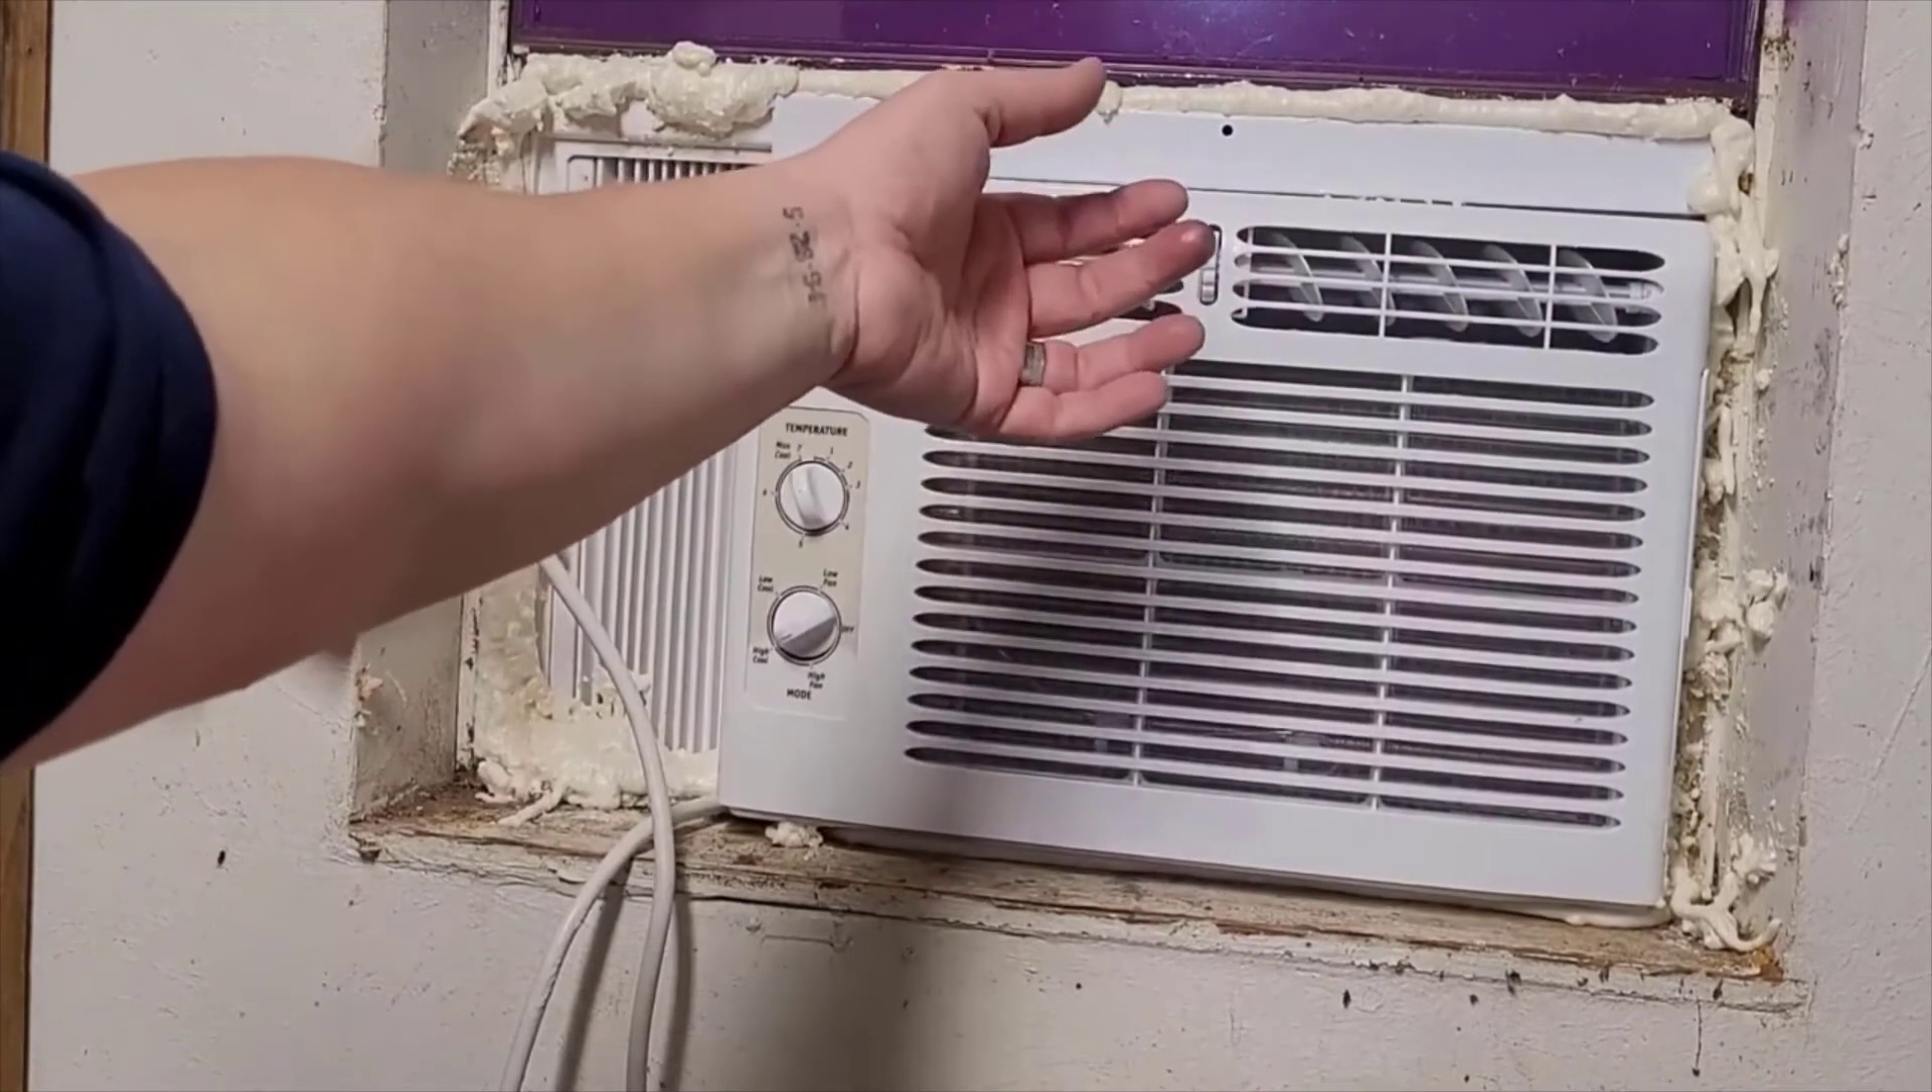But this air conditioner fits in here and works perfectly for me.